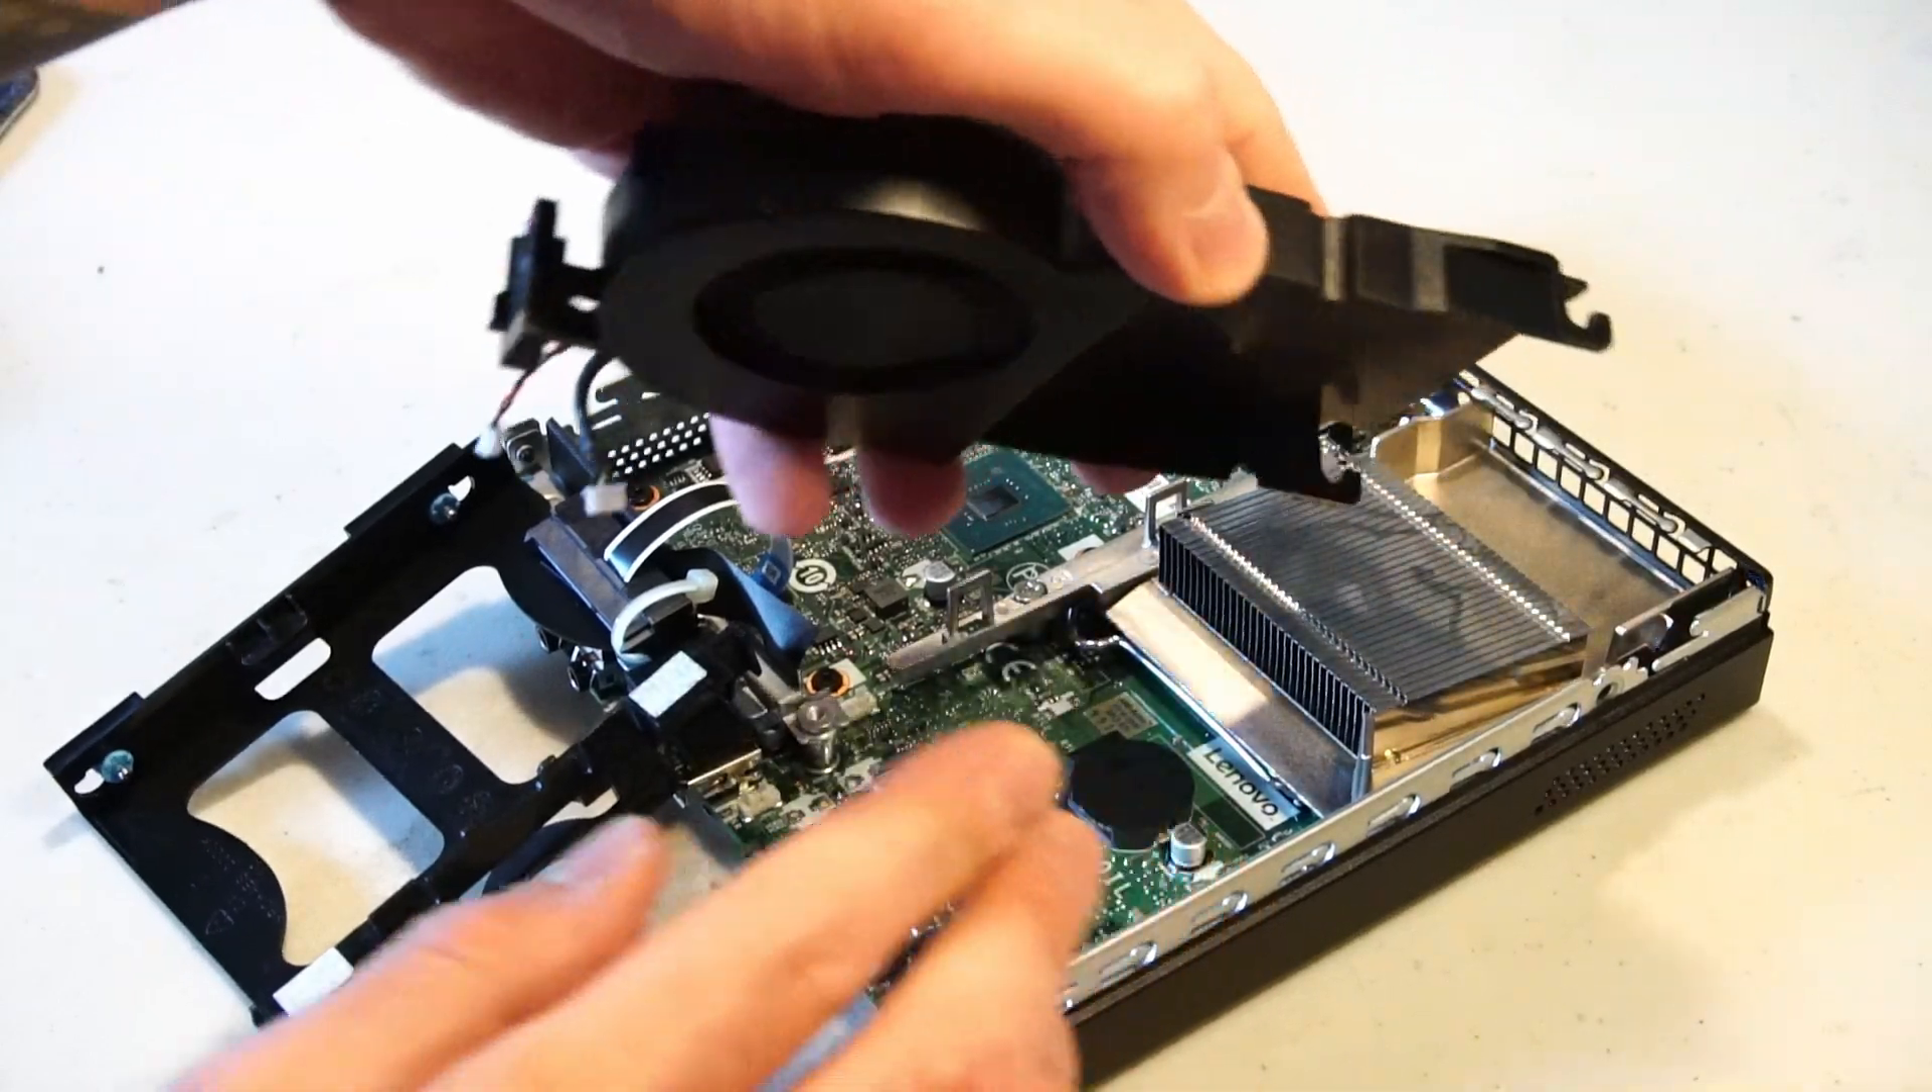So I've already blown the dust out and given this fan a good cleaning but I haven't removed the heatsink yet so let's do that.